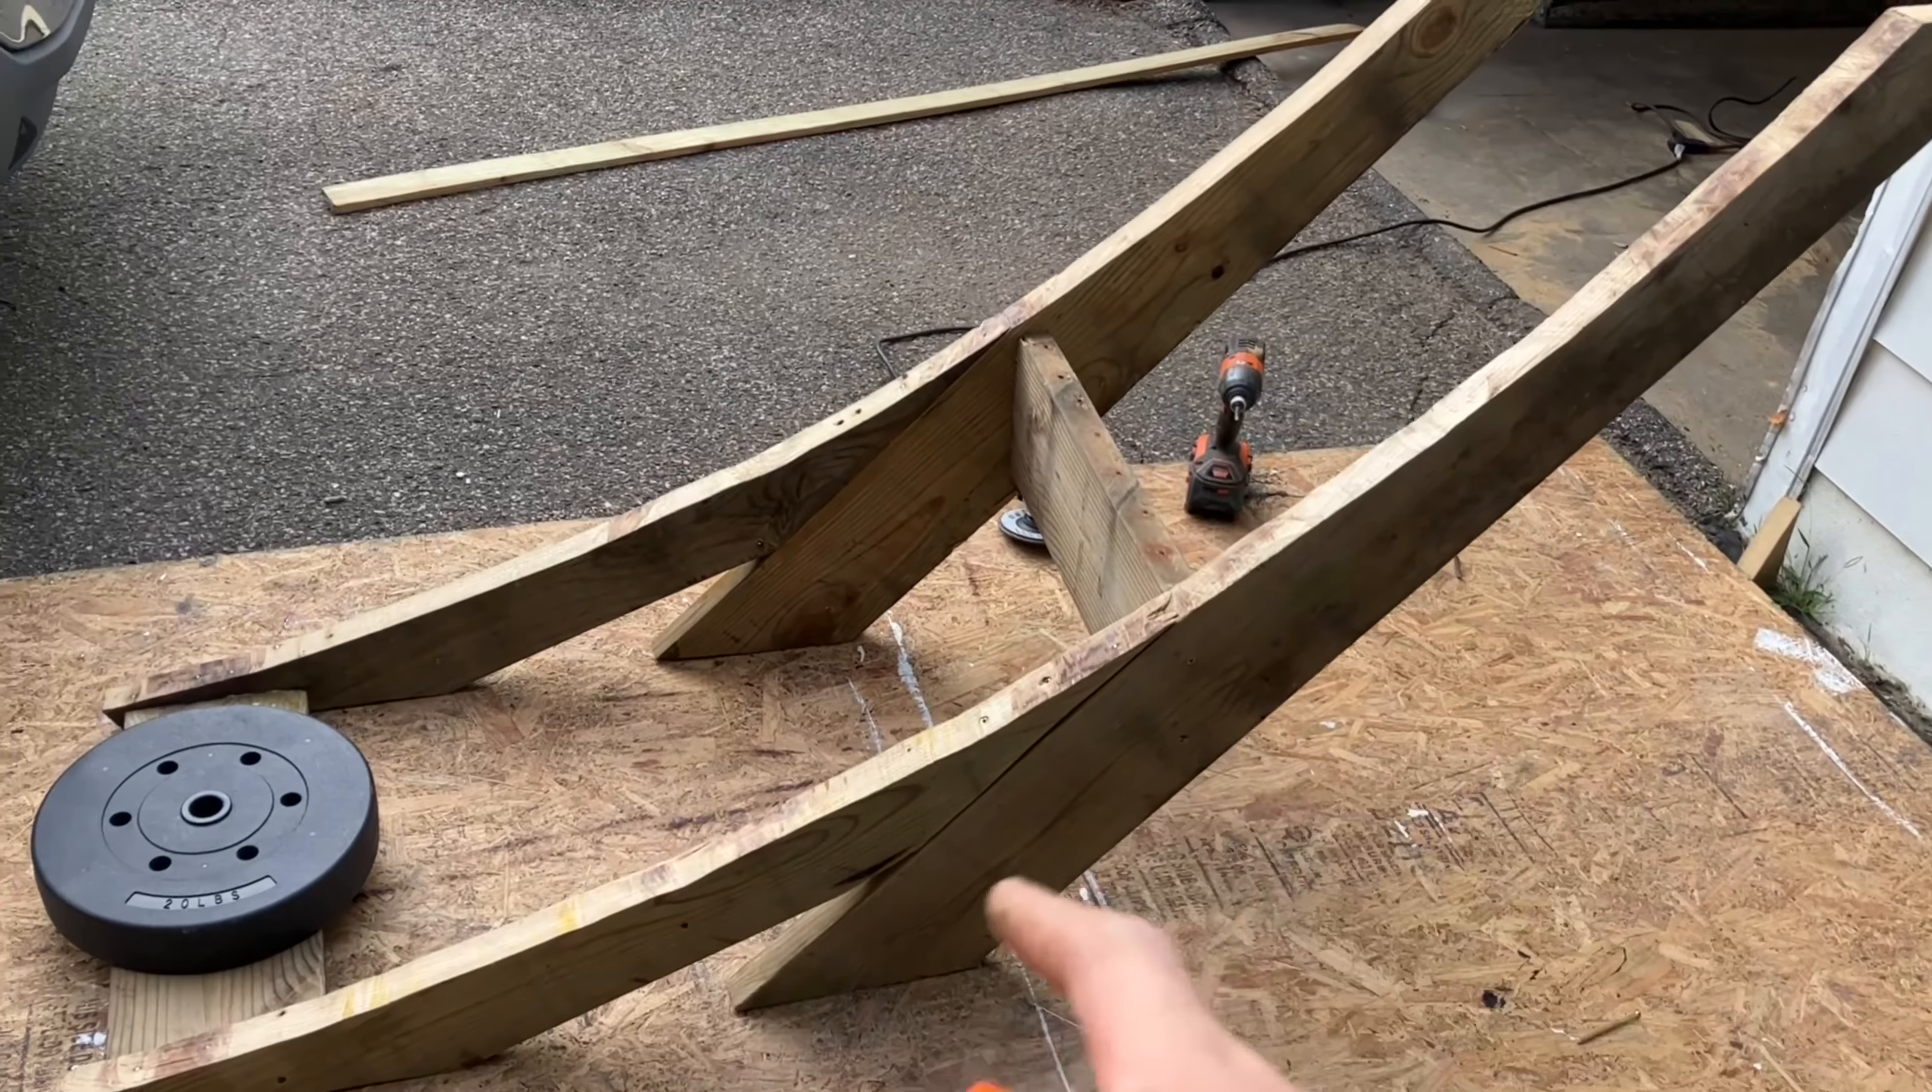All right guys so i pretty much got the basic form all set up and joined together.